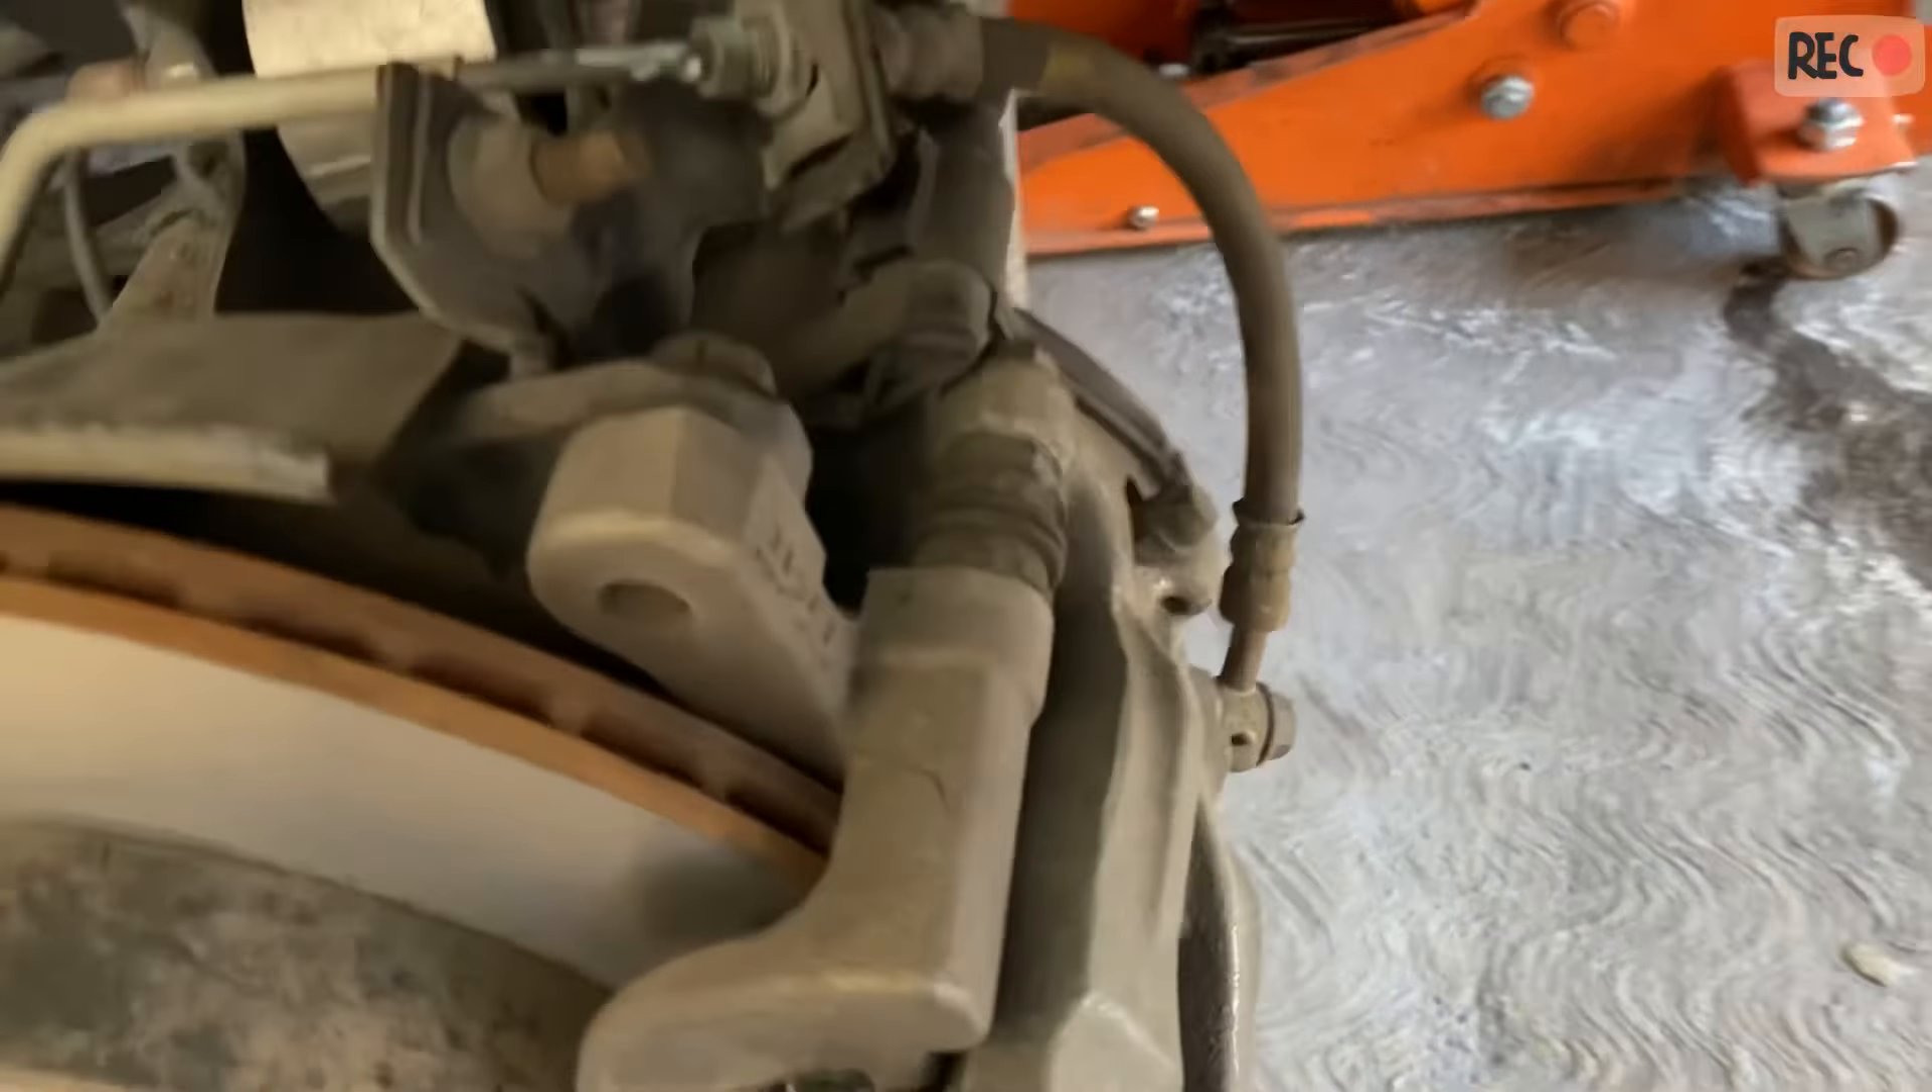Aquí ya armamos lo que es el caliper.